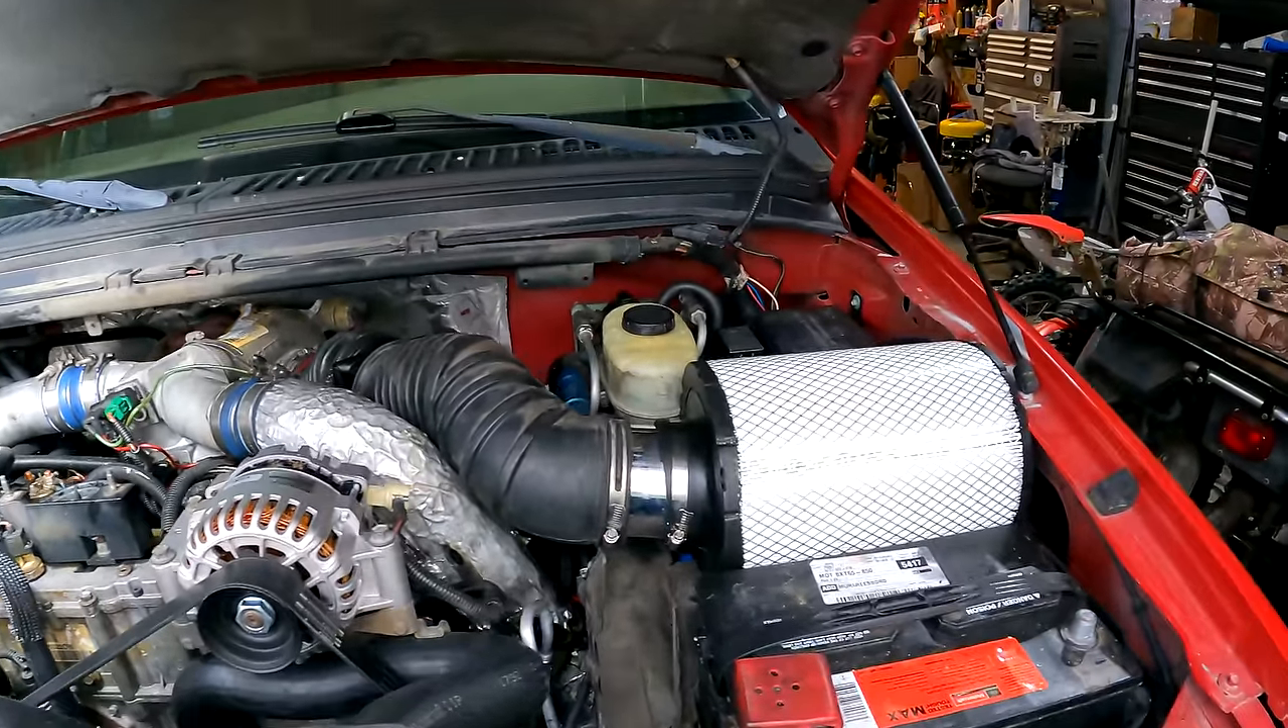And there is the Wix filter in place of the factory air box.